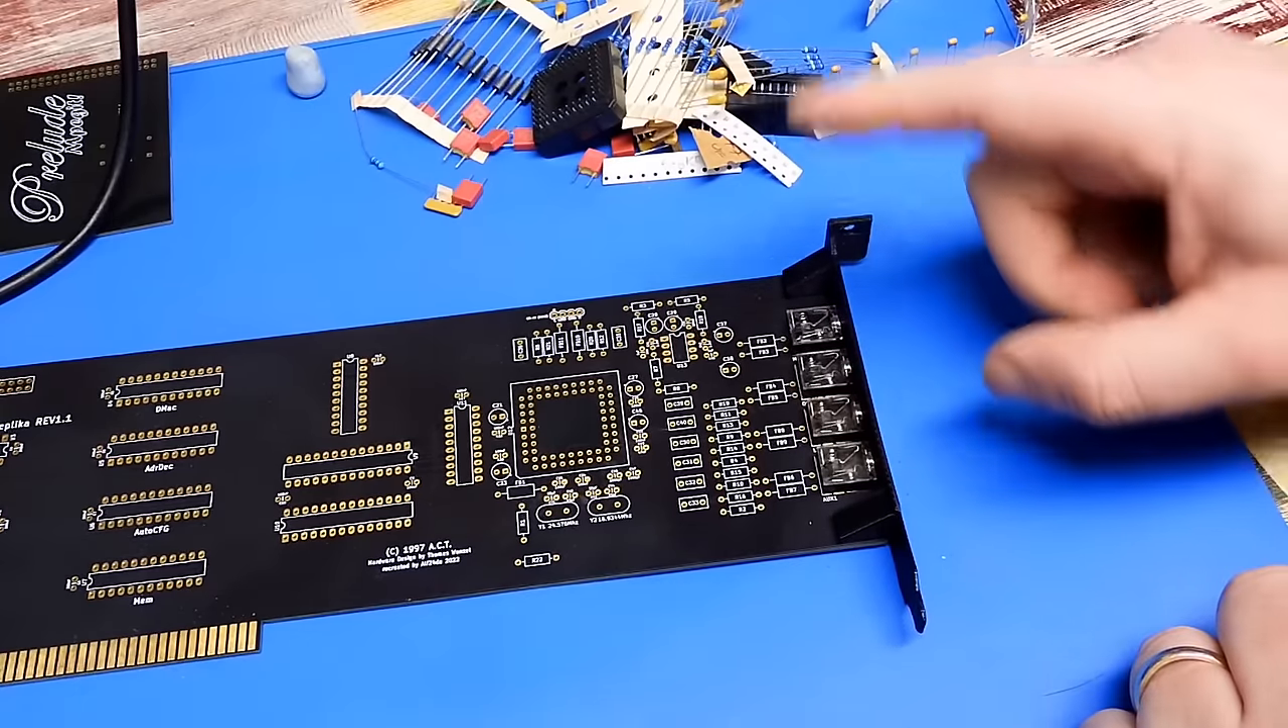I should point out that my card already has The 3 .5mm jacks installed.